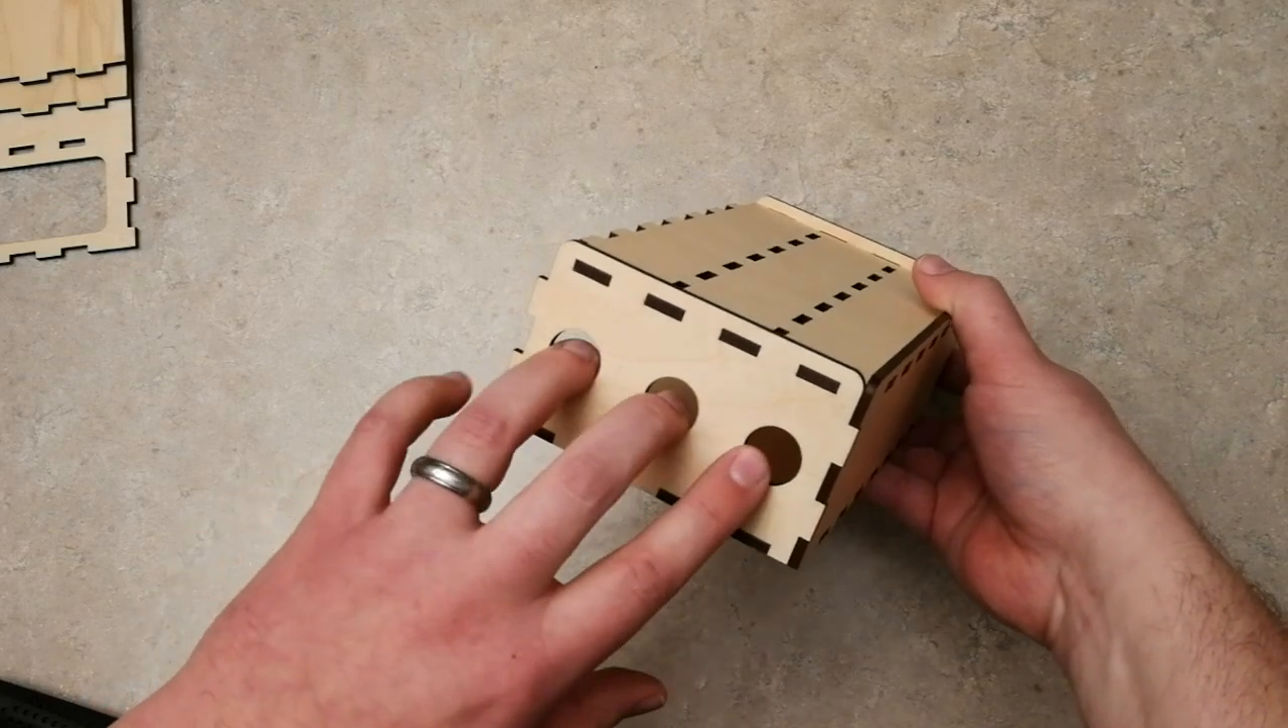So as you guys can see, I've got the entire front of the box assembled.